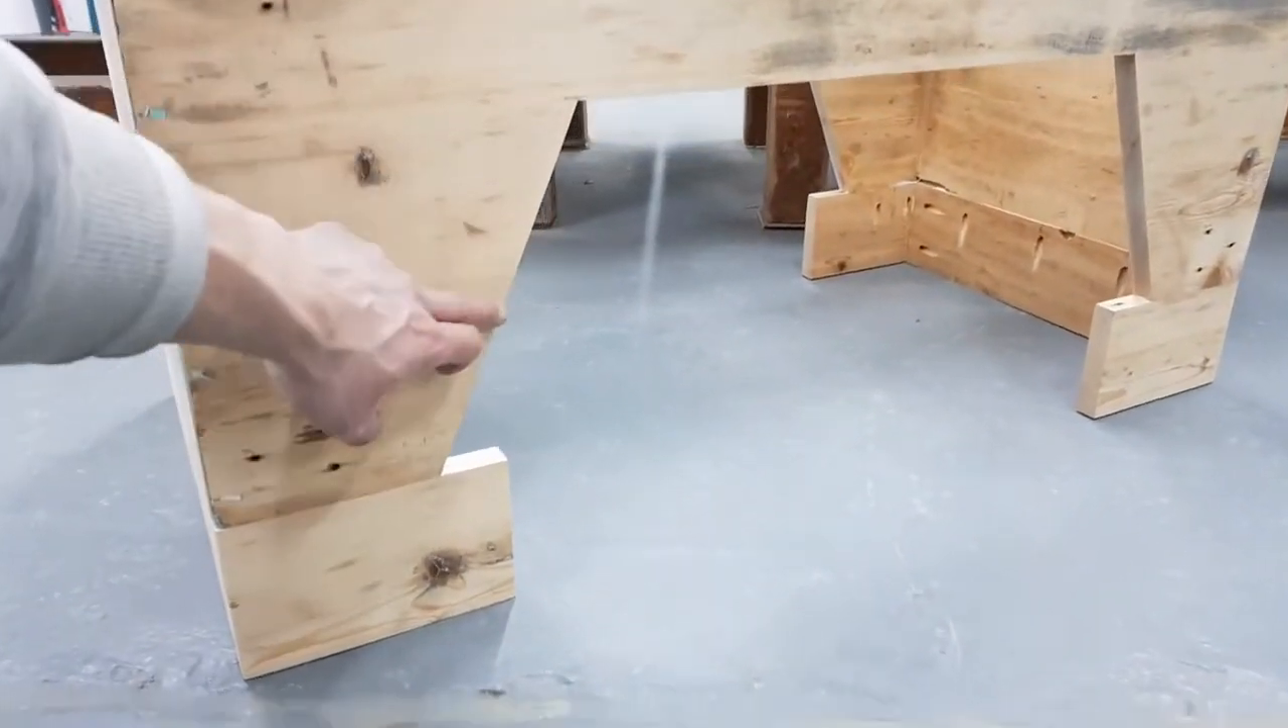I've glued and screwed the bottoms to gain that extra height.